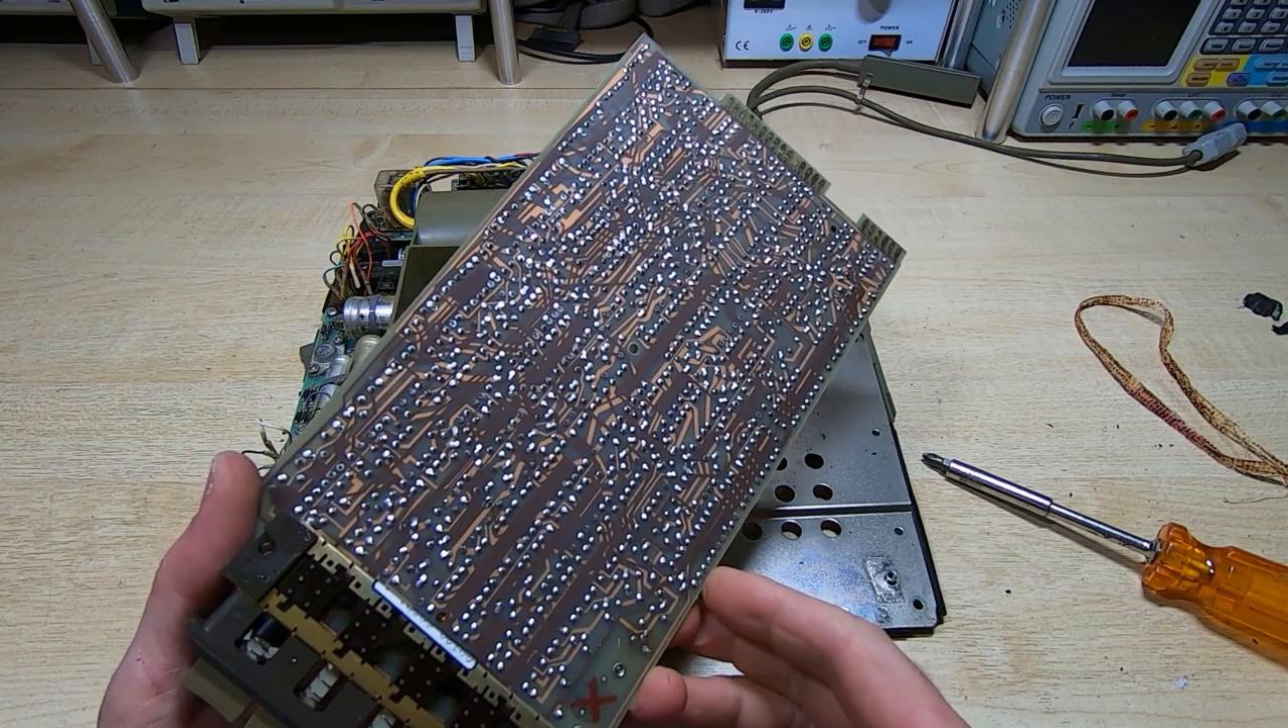Okay so that's the pcb disconnected looks to be in good condition.